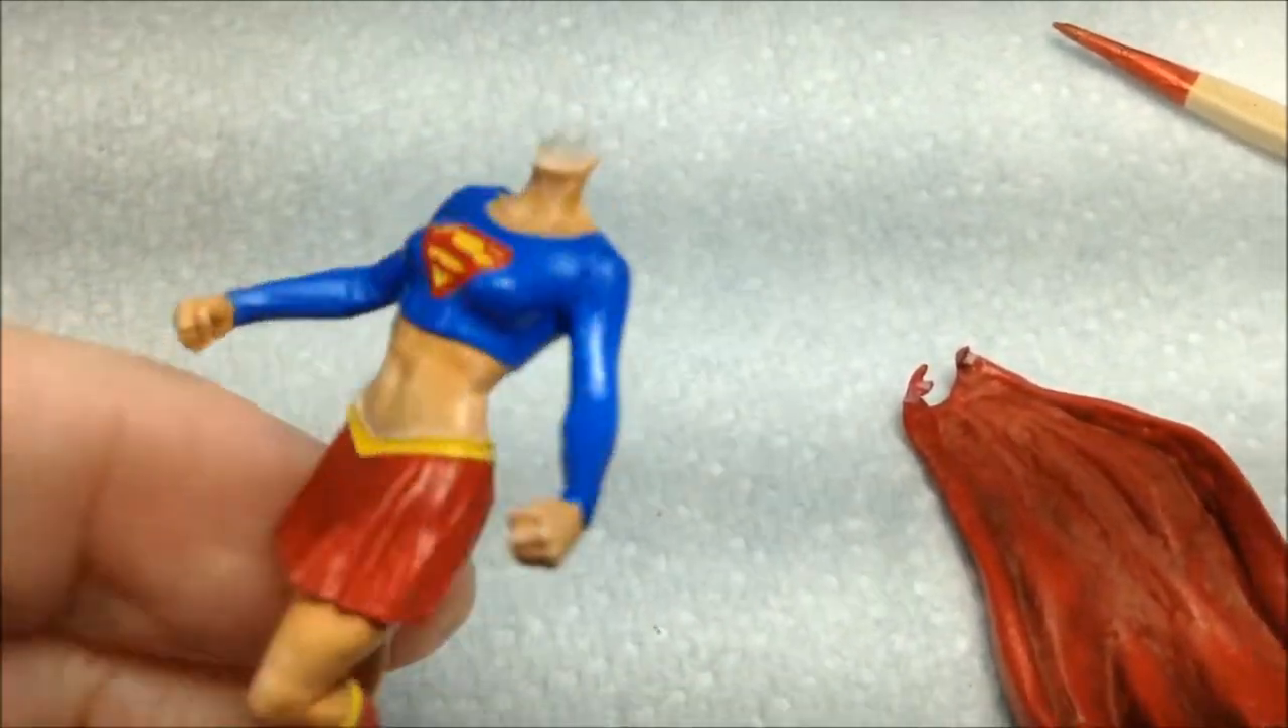I have to put the cape on before the head goes on, and then it's pretty much done.